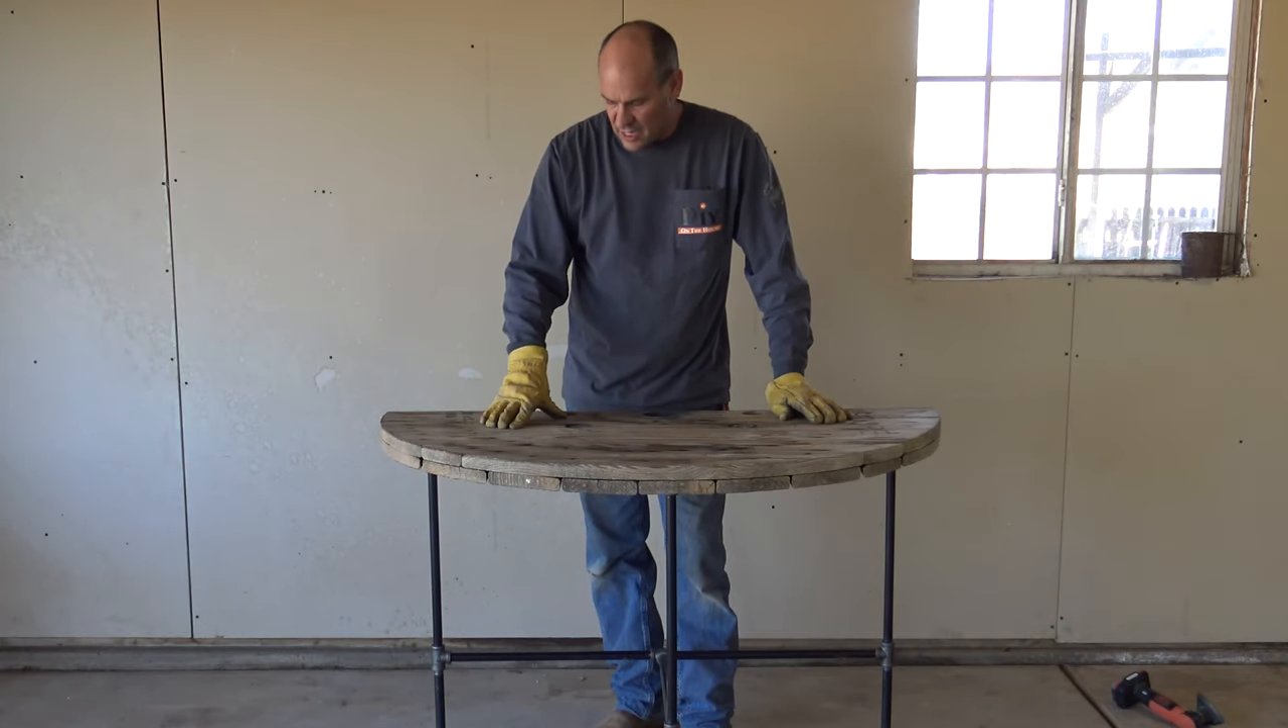So, I've got everything built as far as the framework, got the top on.